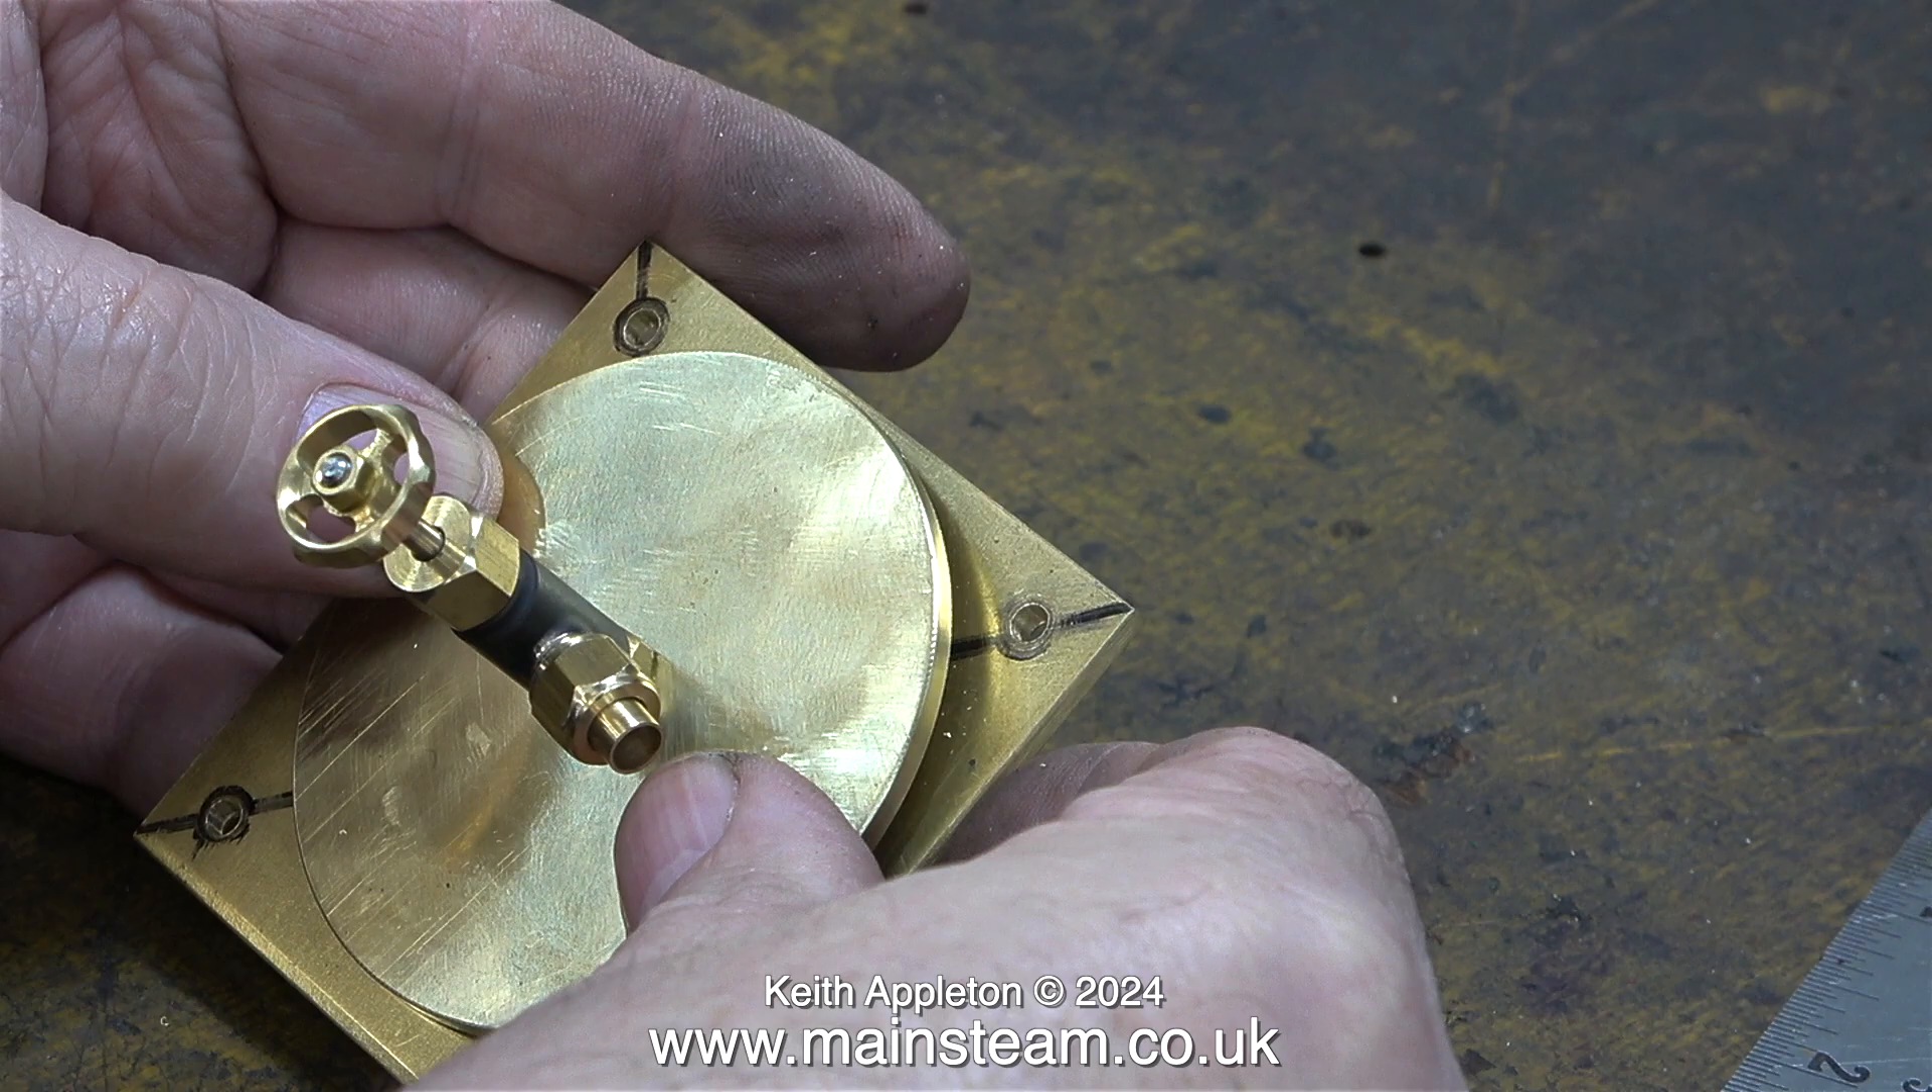I'm just checking the scale and it's perfect. The cap is inboard of the holes on the base.